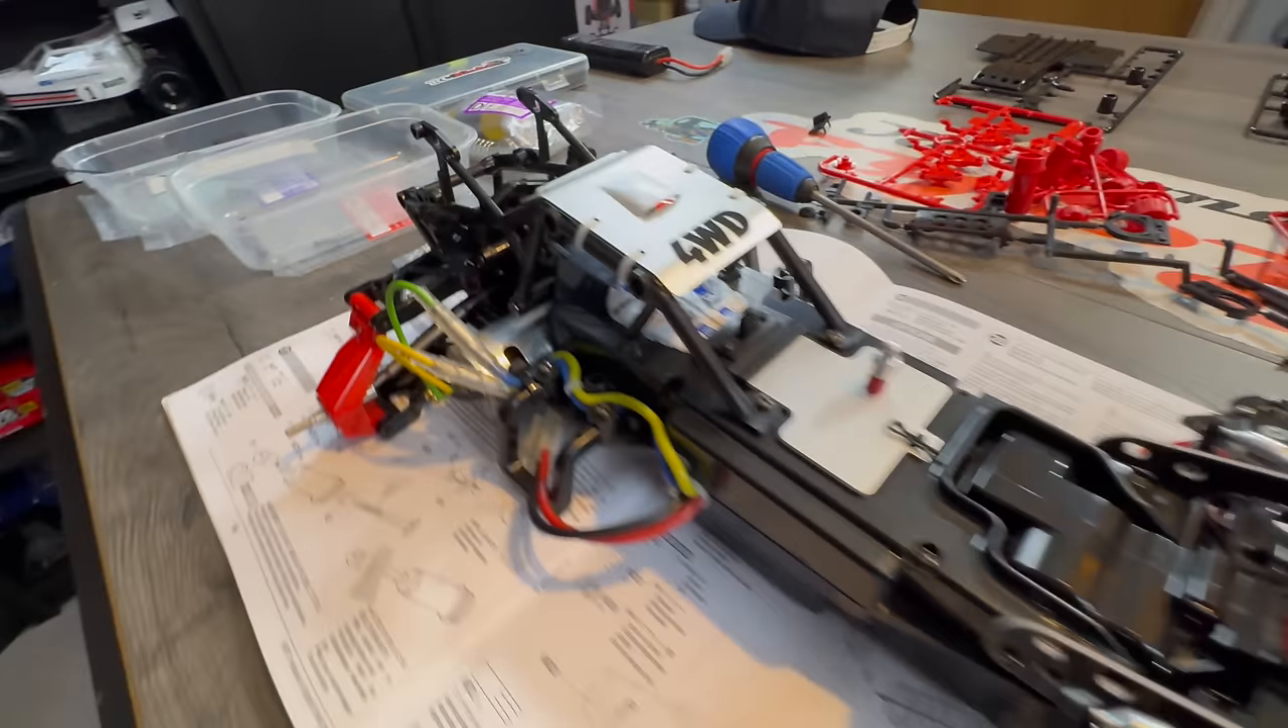Now the roll cage is fitted.